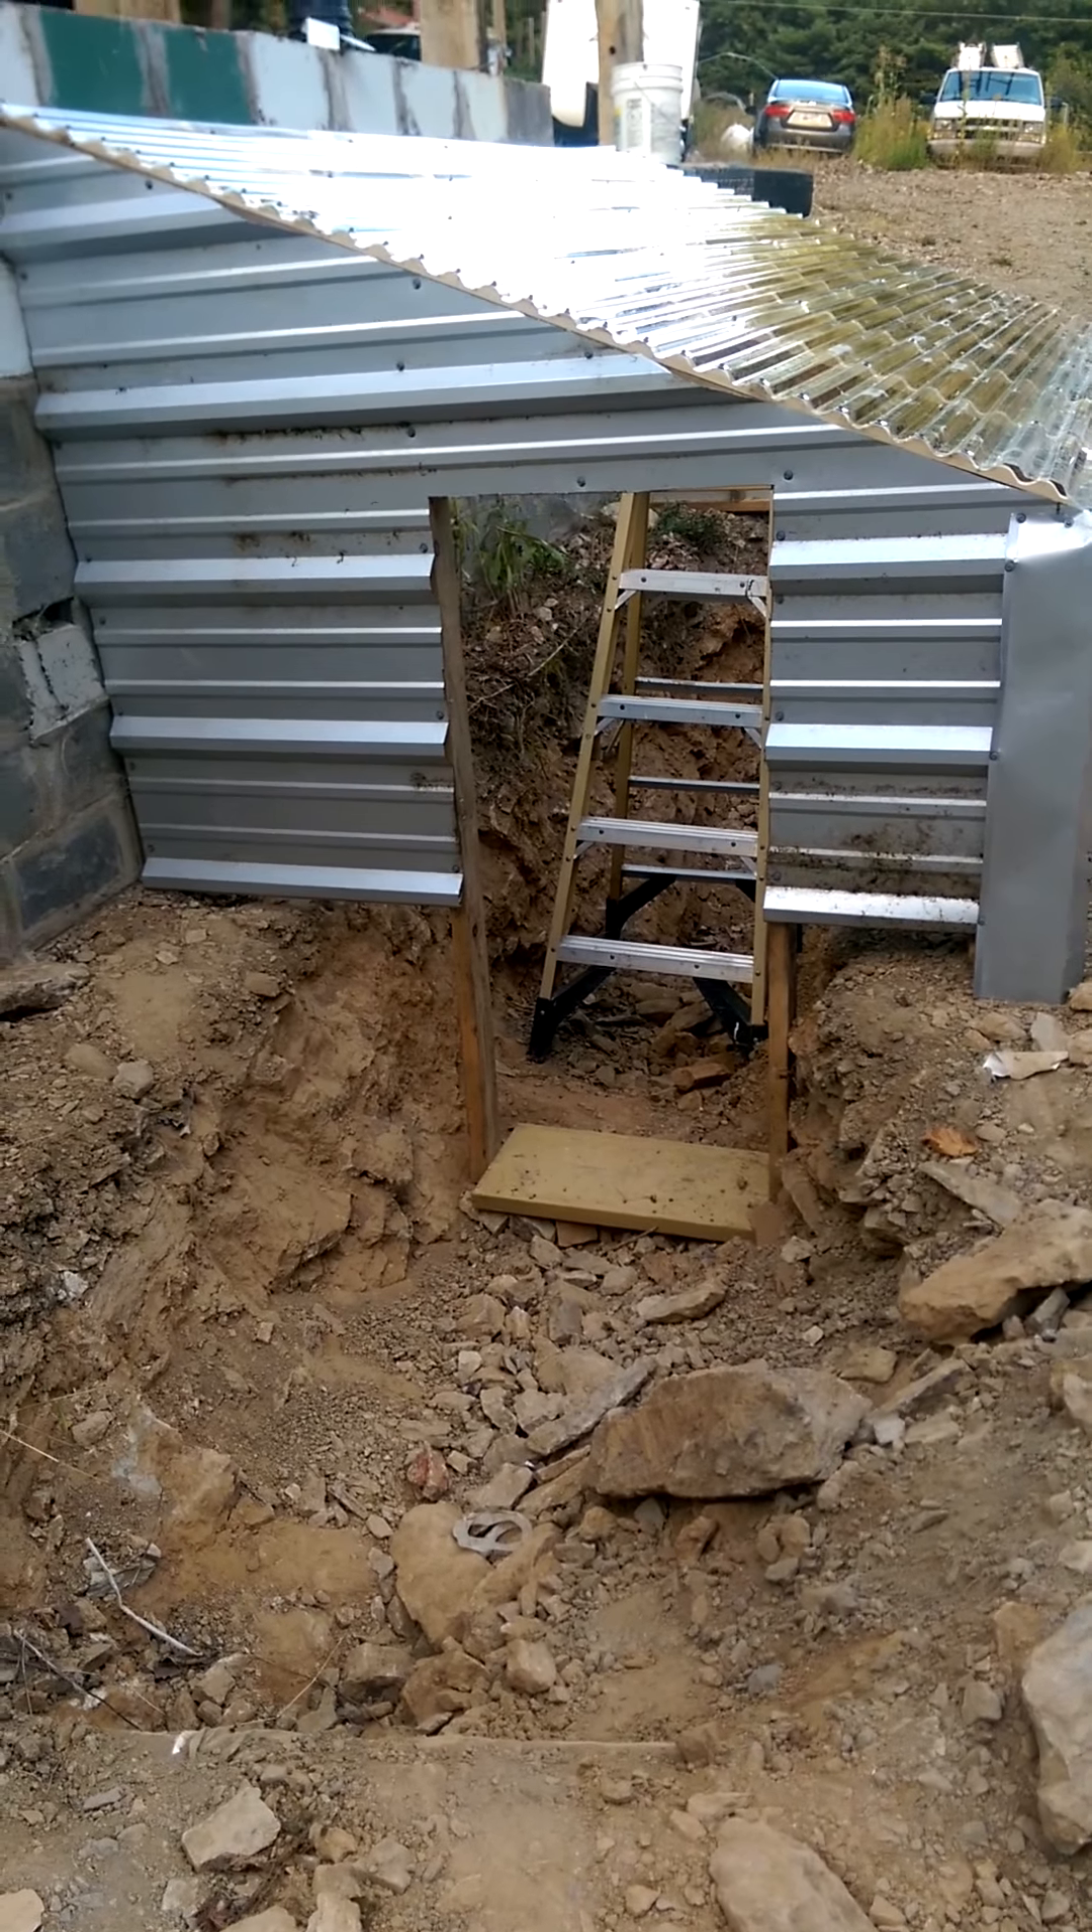I got the door side framed up I got the metal on this side.